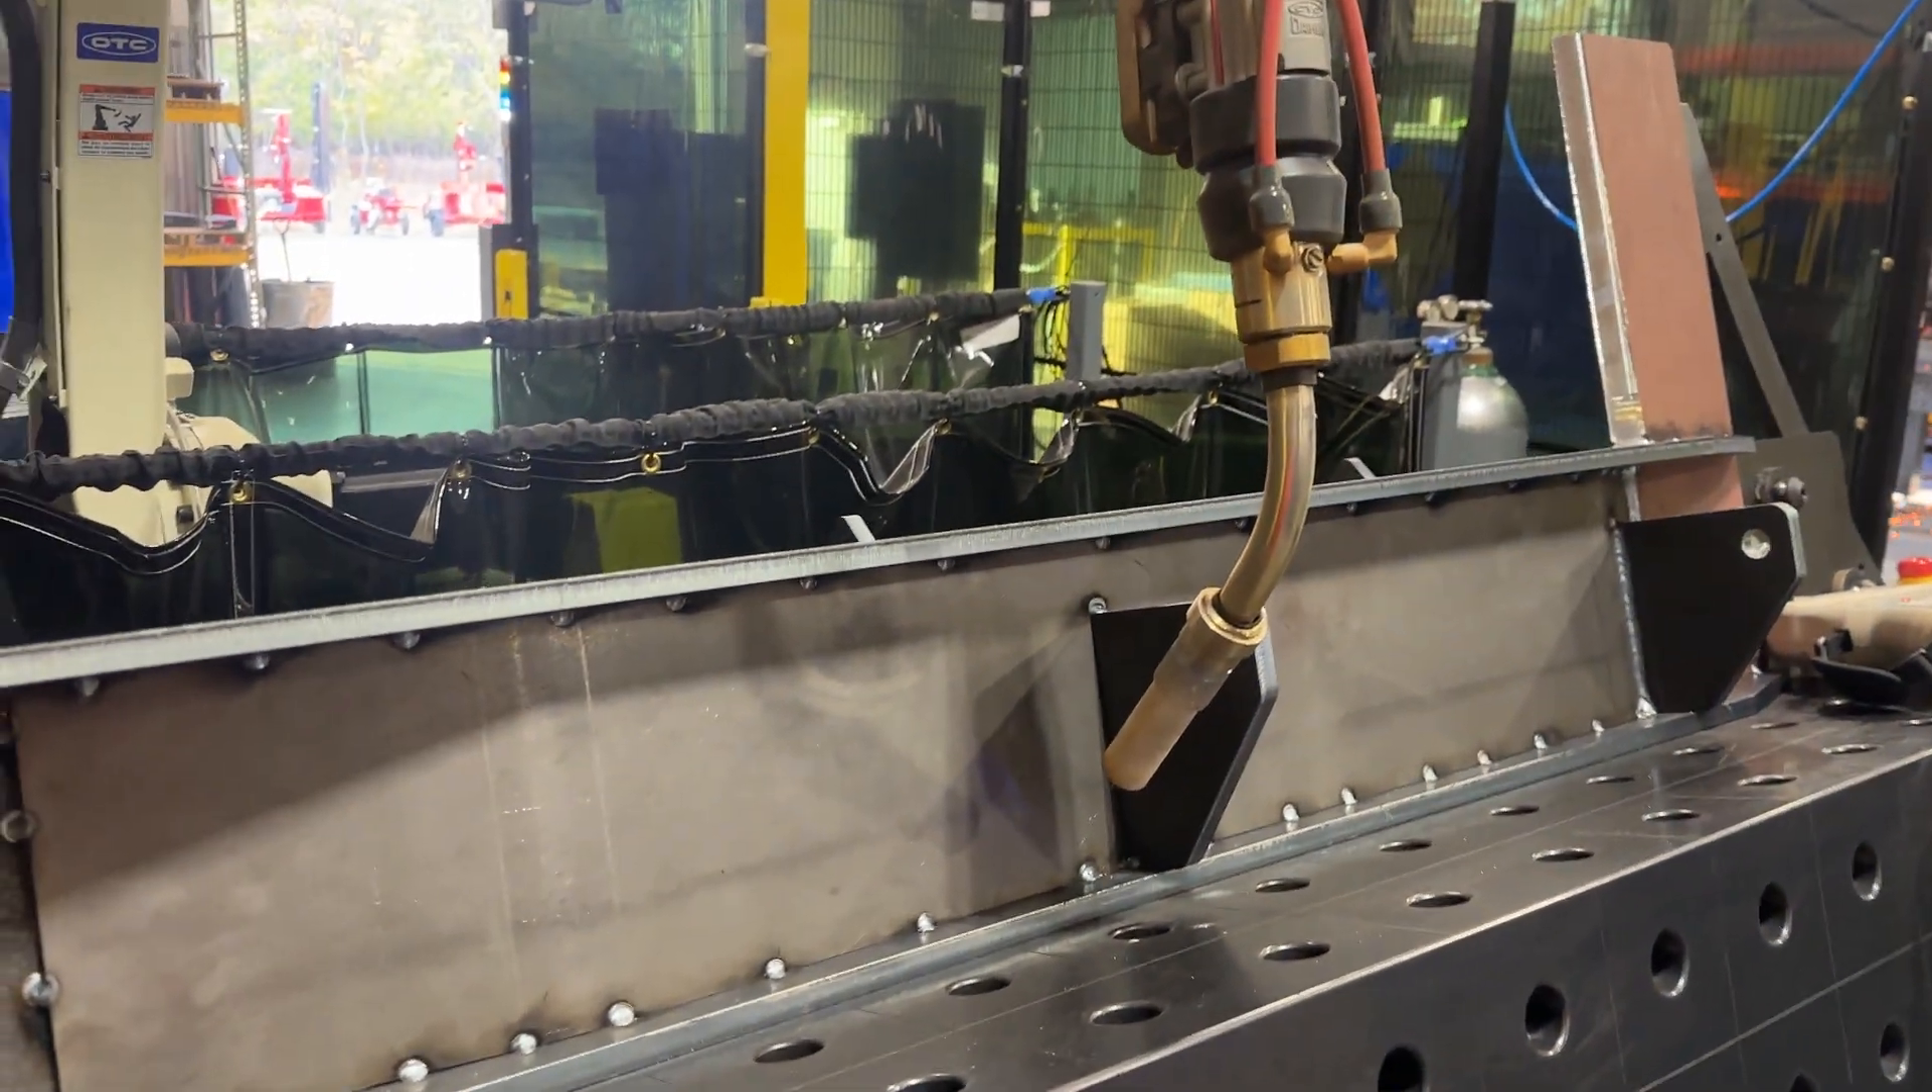Here inside the cell you can see we've got our jig and a probably a 28 Pro beam in place here.